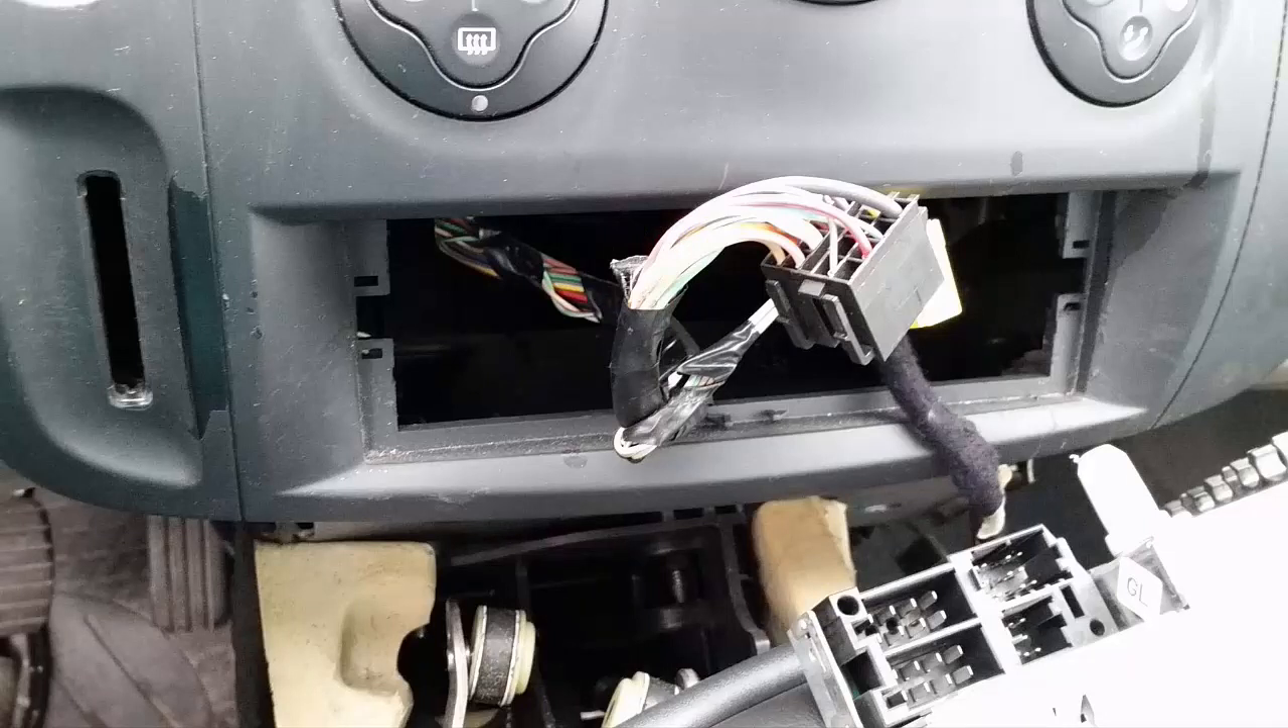And now the radio is removed.